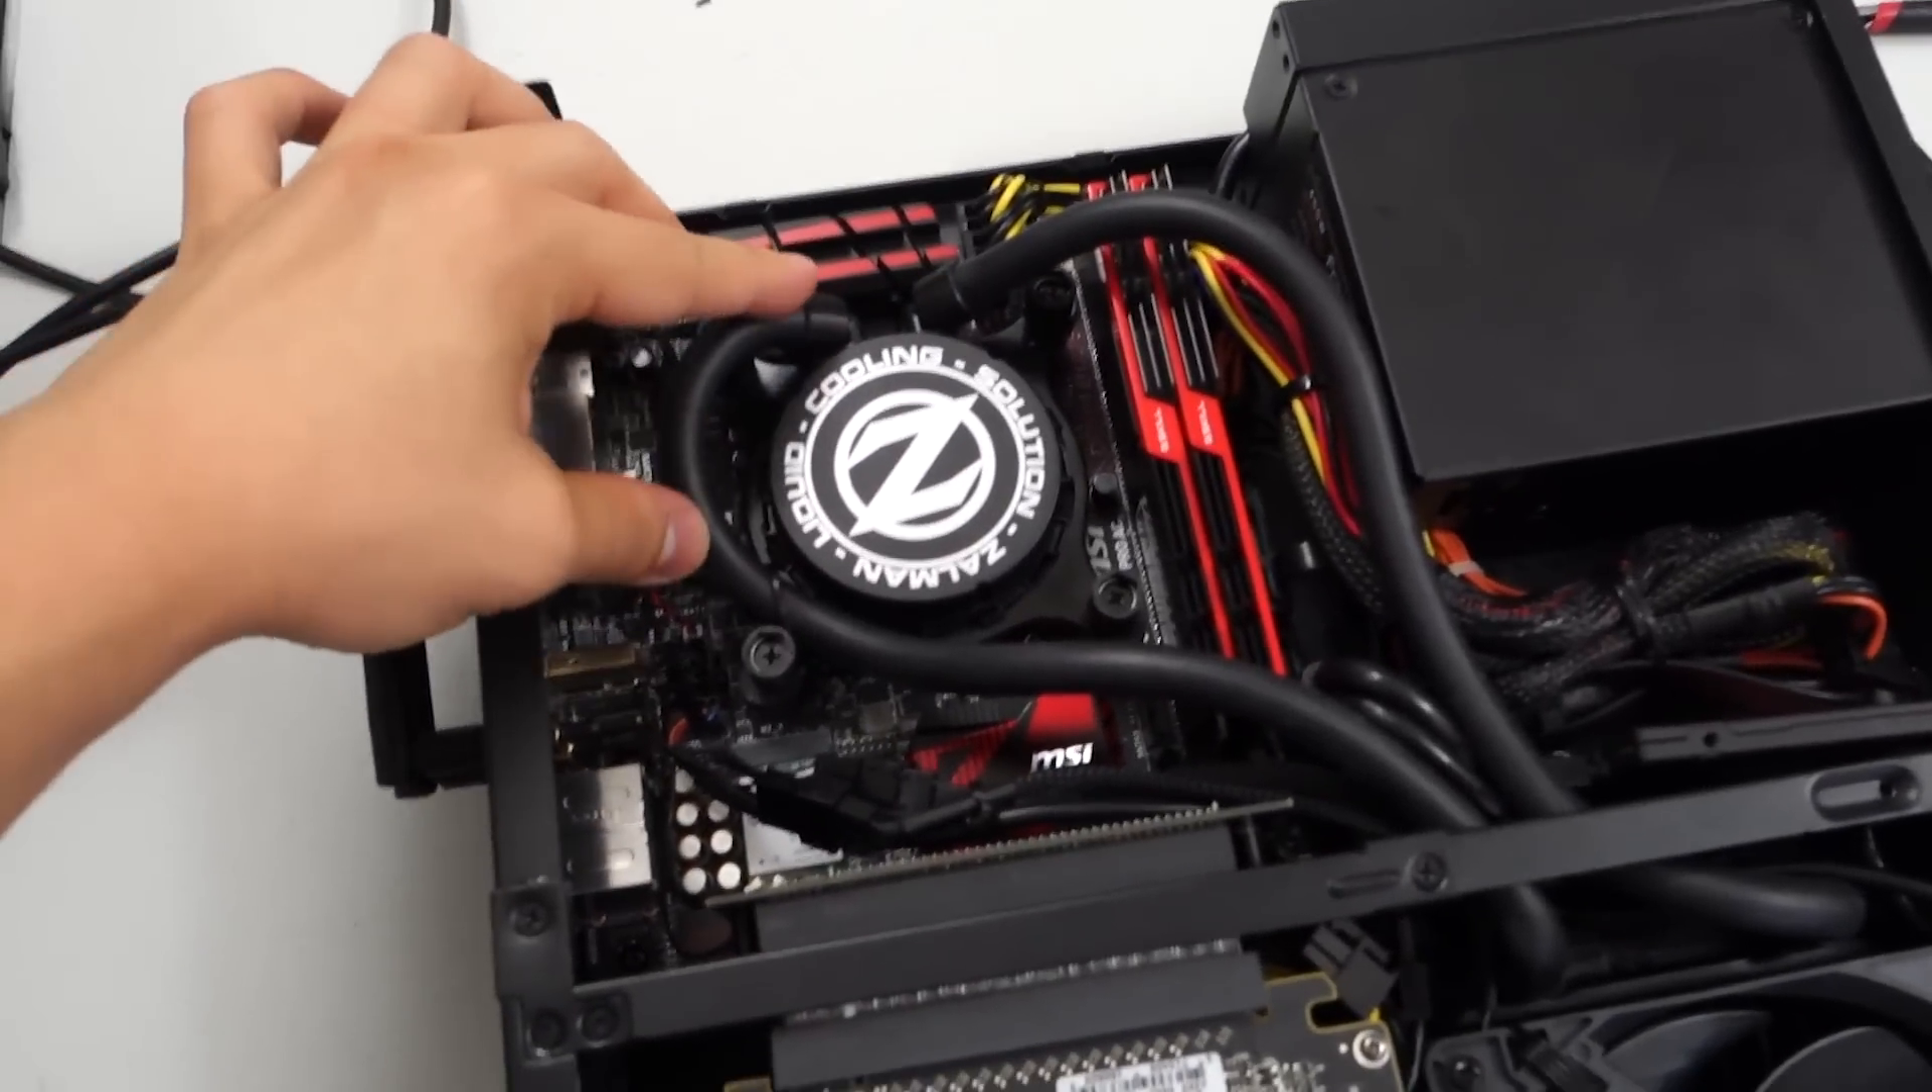So, yeah, I got the CPU block on there all right.